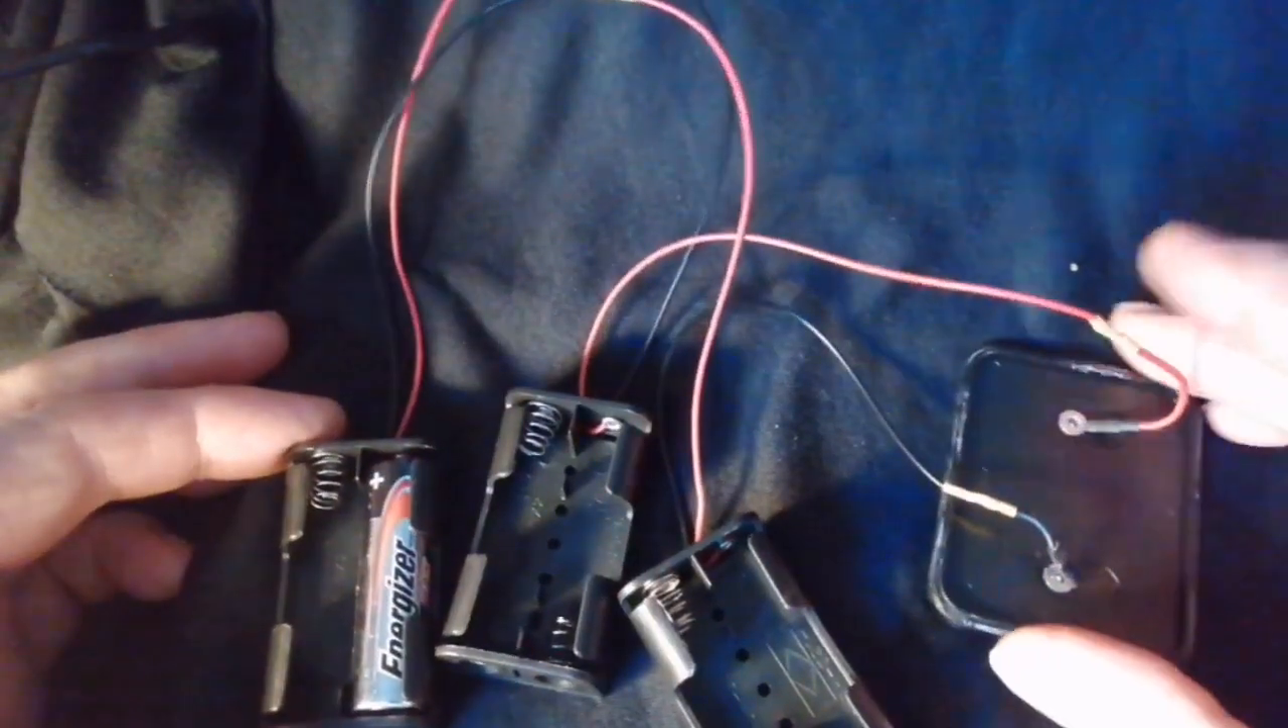So I've got the three battery holders all joined together and joined to the cap there. using the old wires.